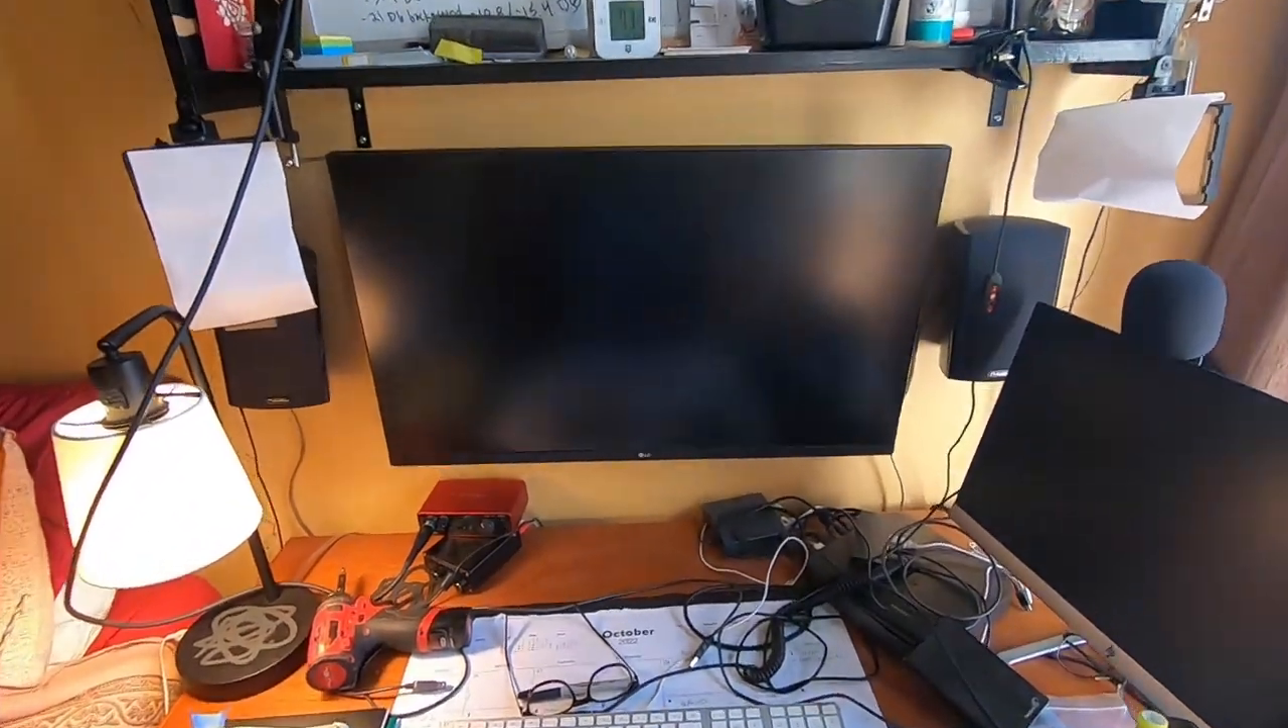We have the monitor up on the bracket. Looks pretty good.